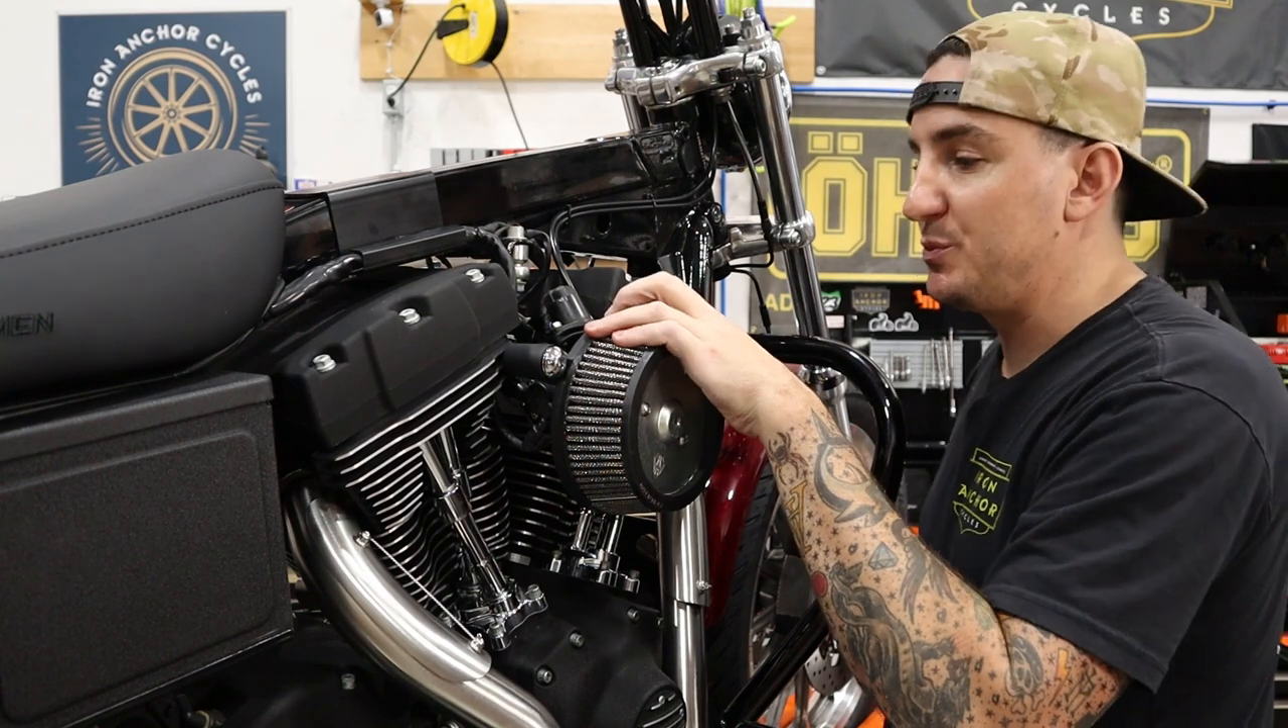And our air cleaner is on.